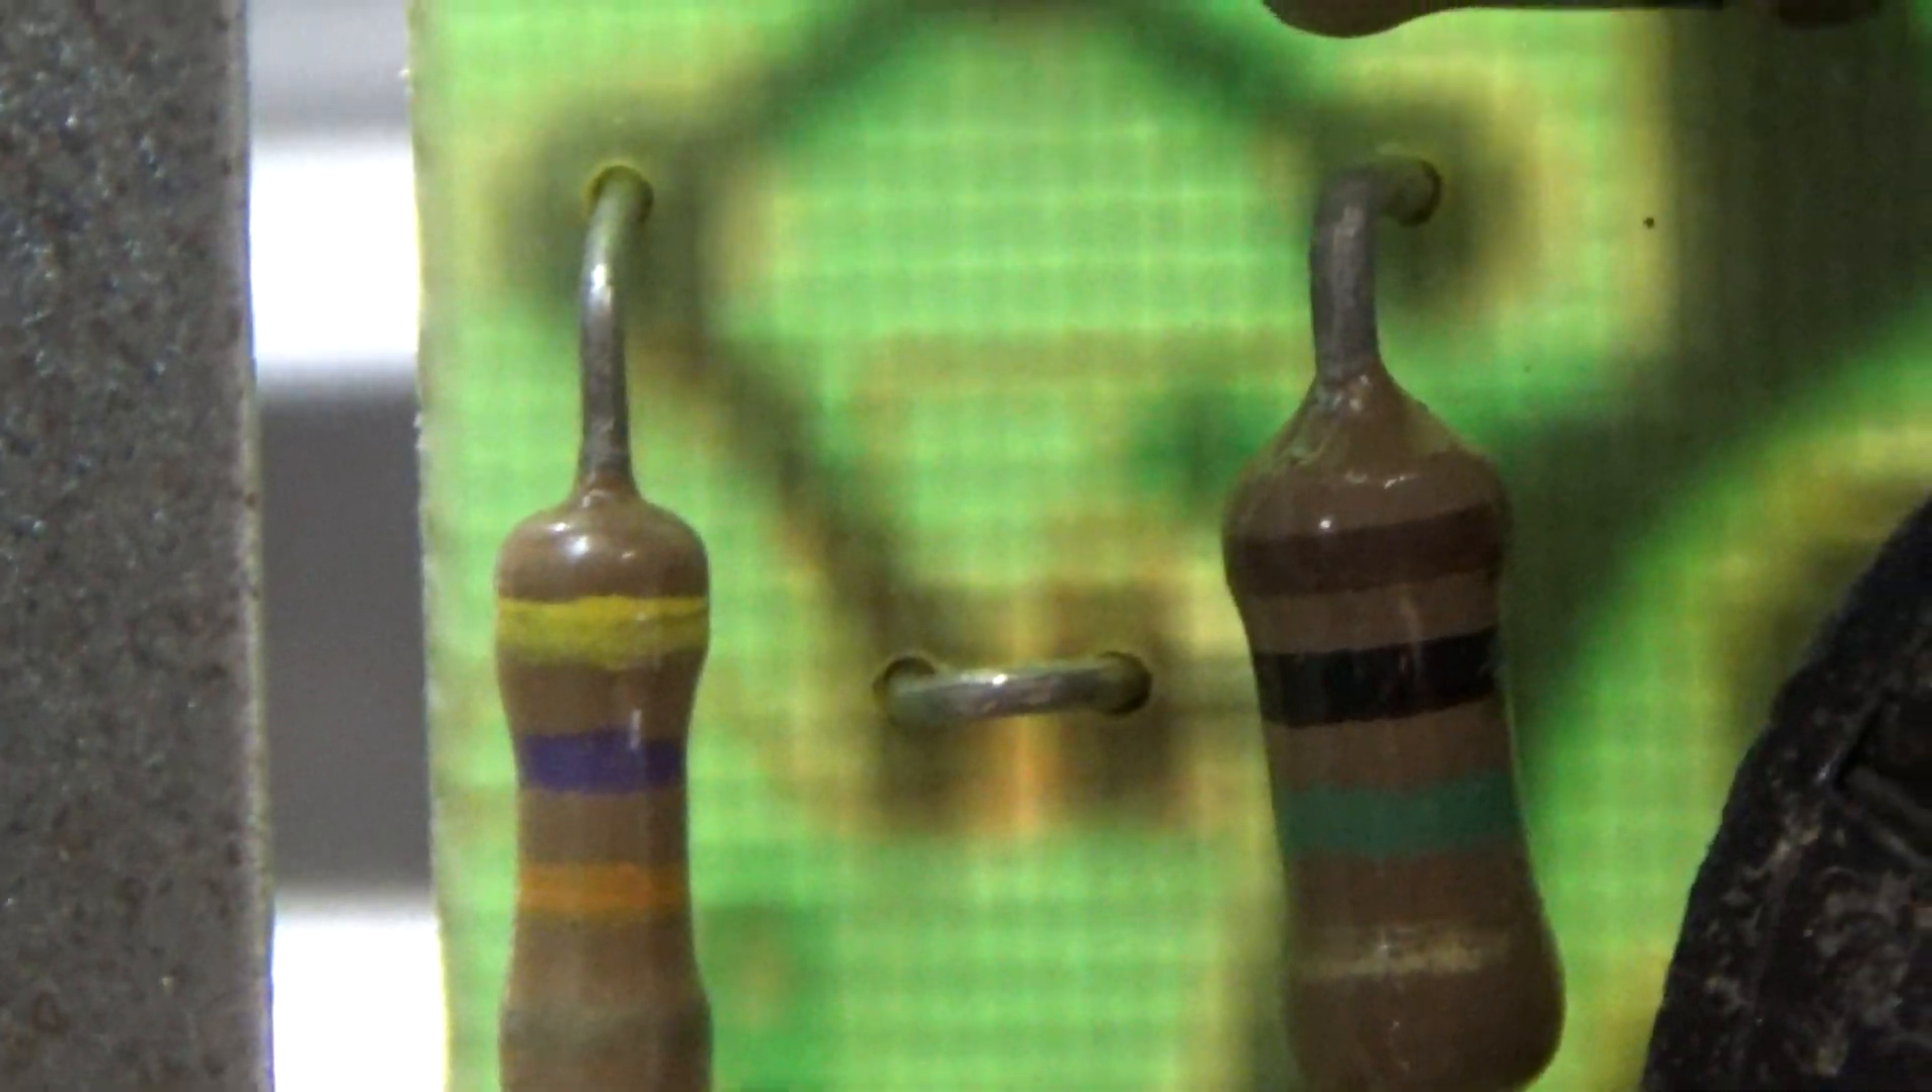And you see that little um wire jumper in between the two resistors there um that's that wire that I use or jumper to replace the one uf cap that normally goes there.